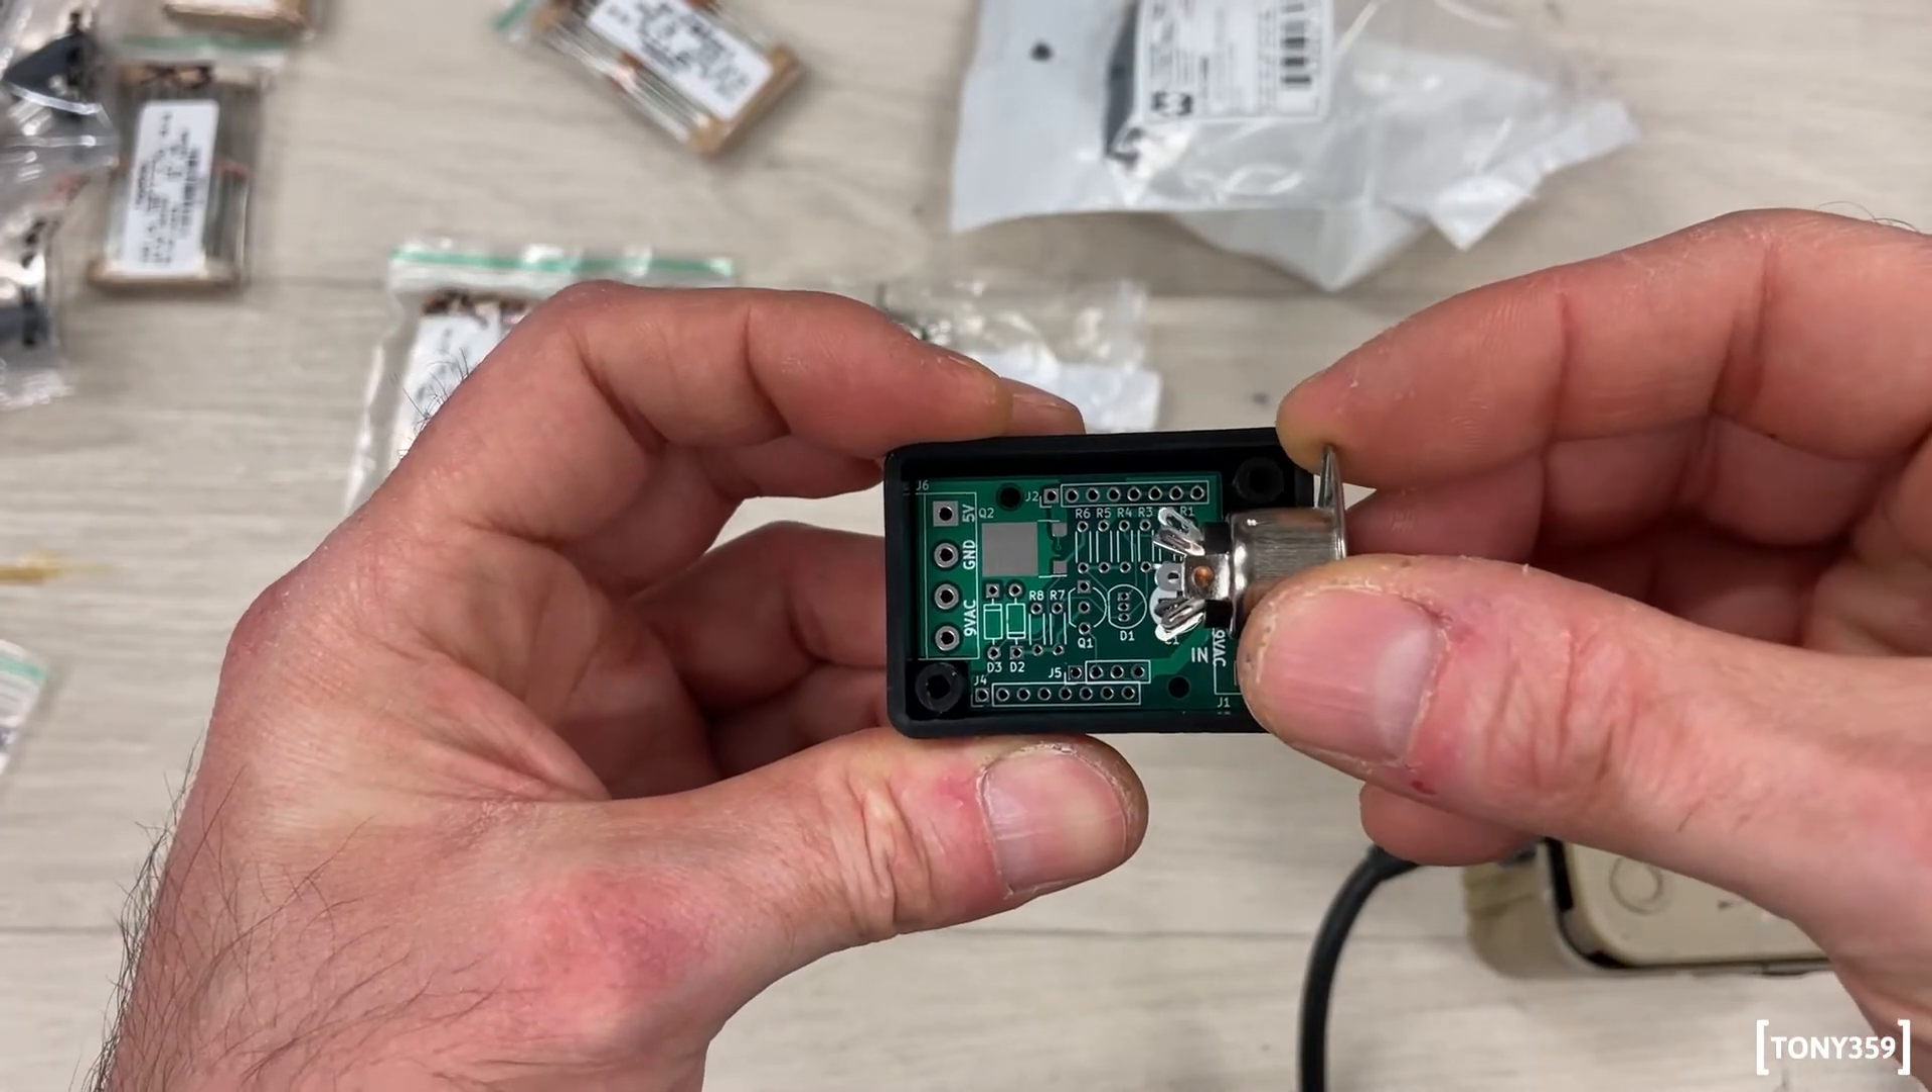Now, this little board, it's amazing because it fits in this very nicely, in this nice little box.